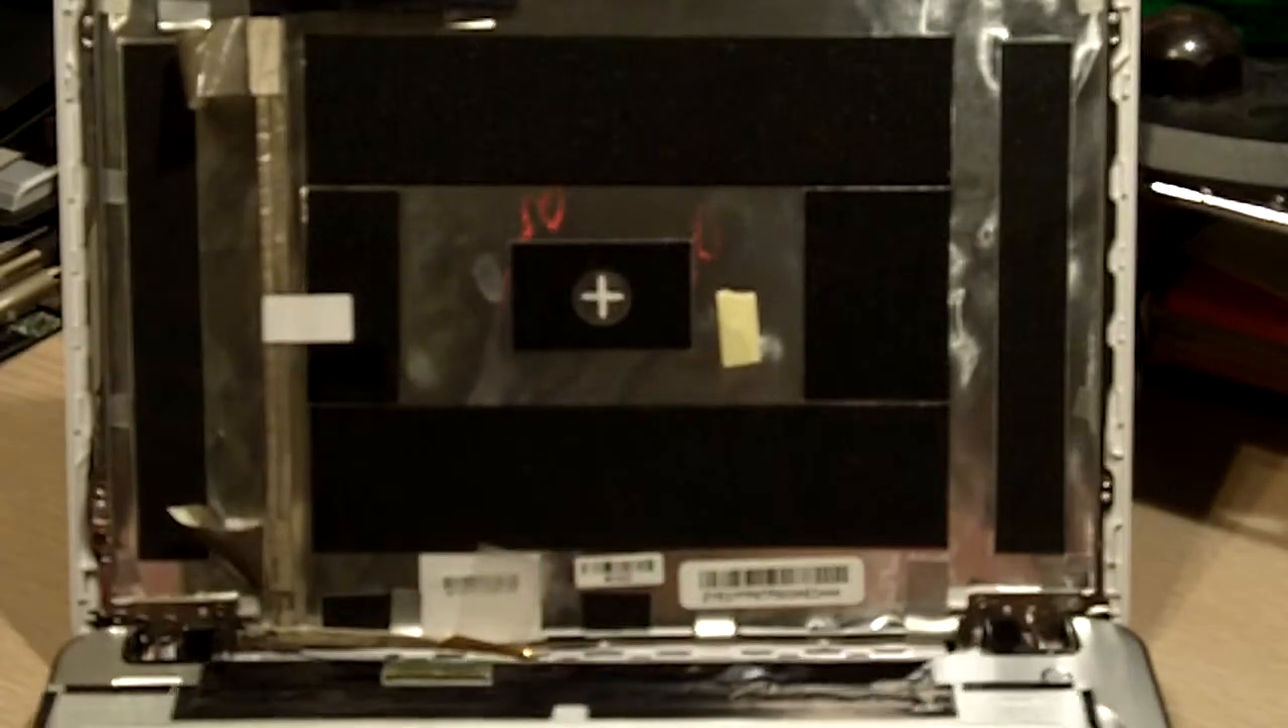You have successfully taken your screen off your Mini.